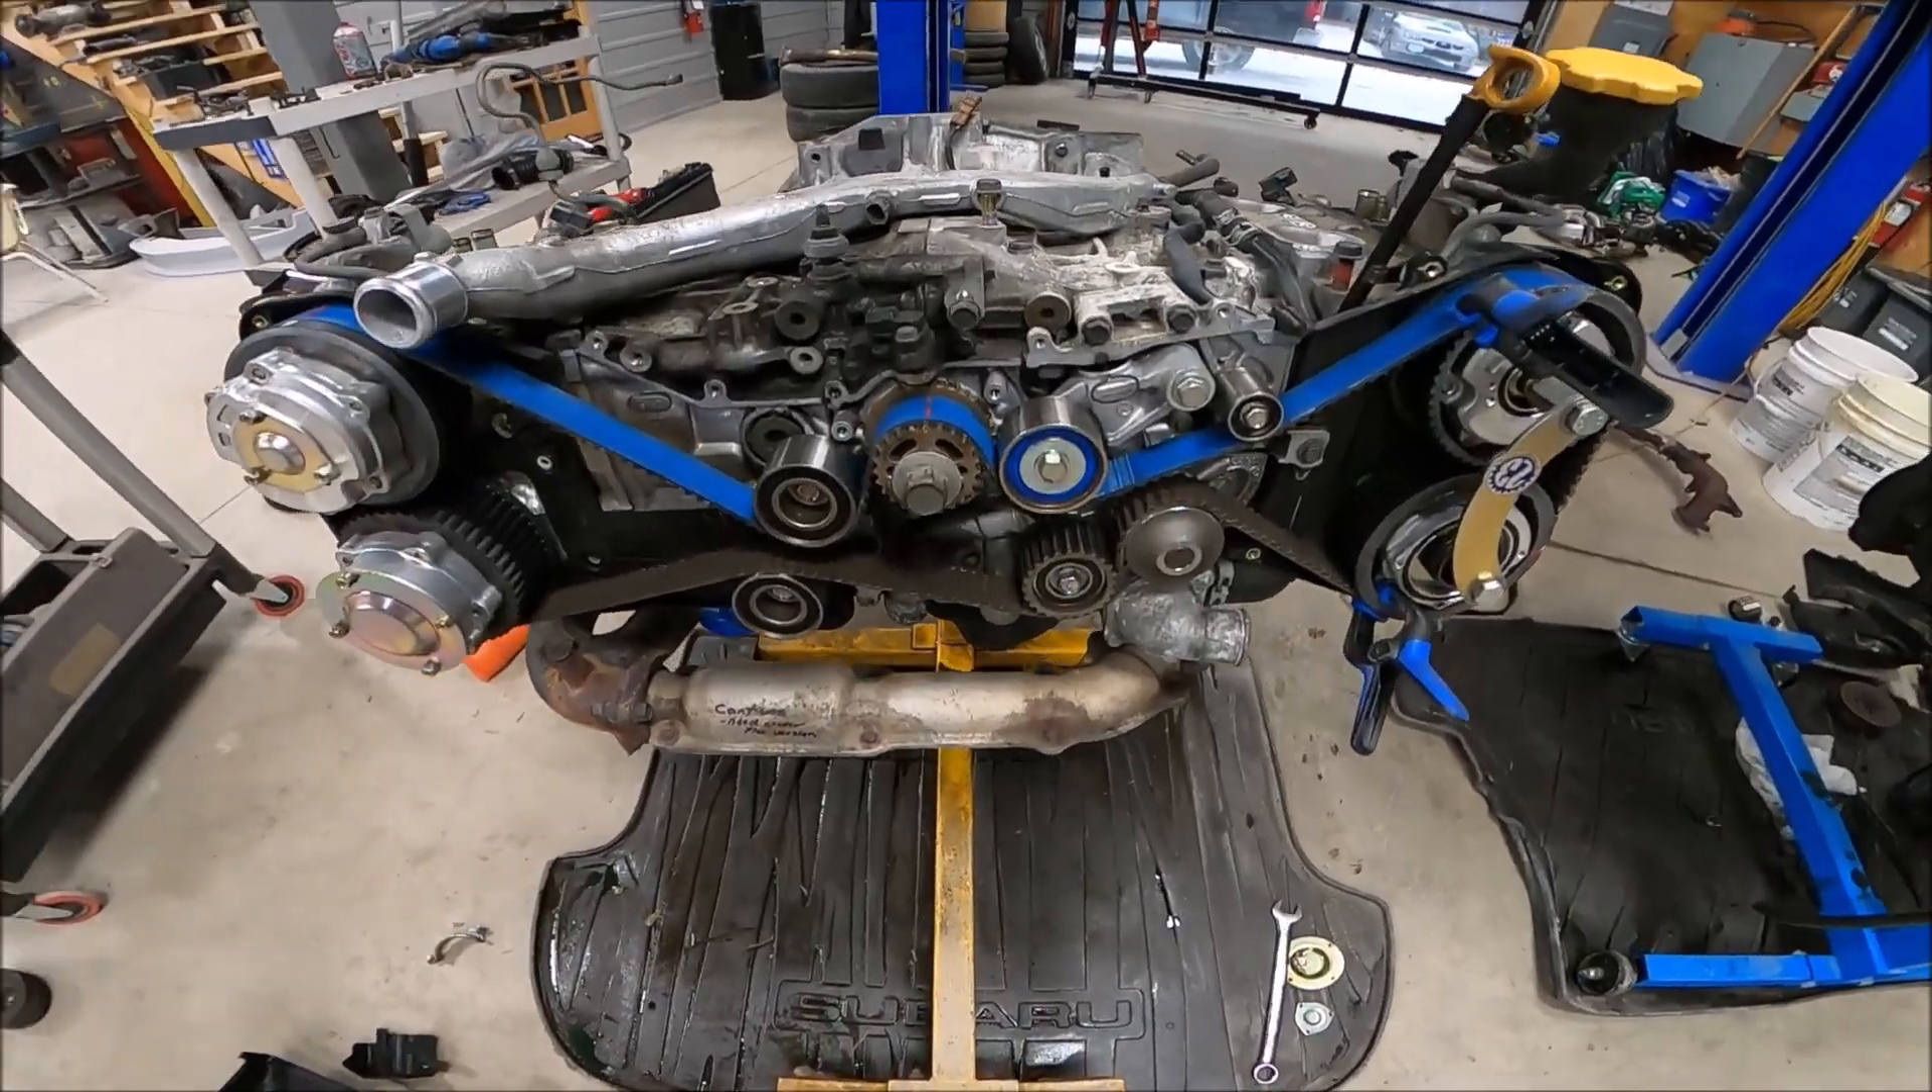So, there we are, back with the timing belt all on.